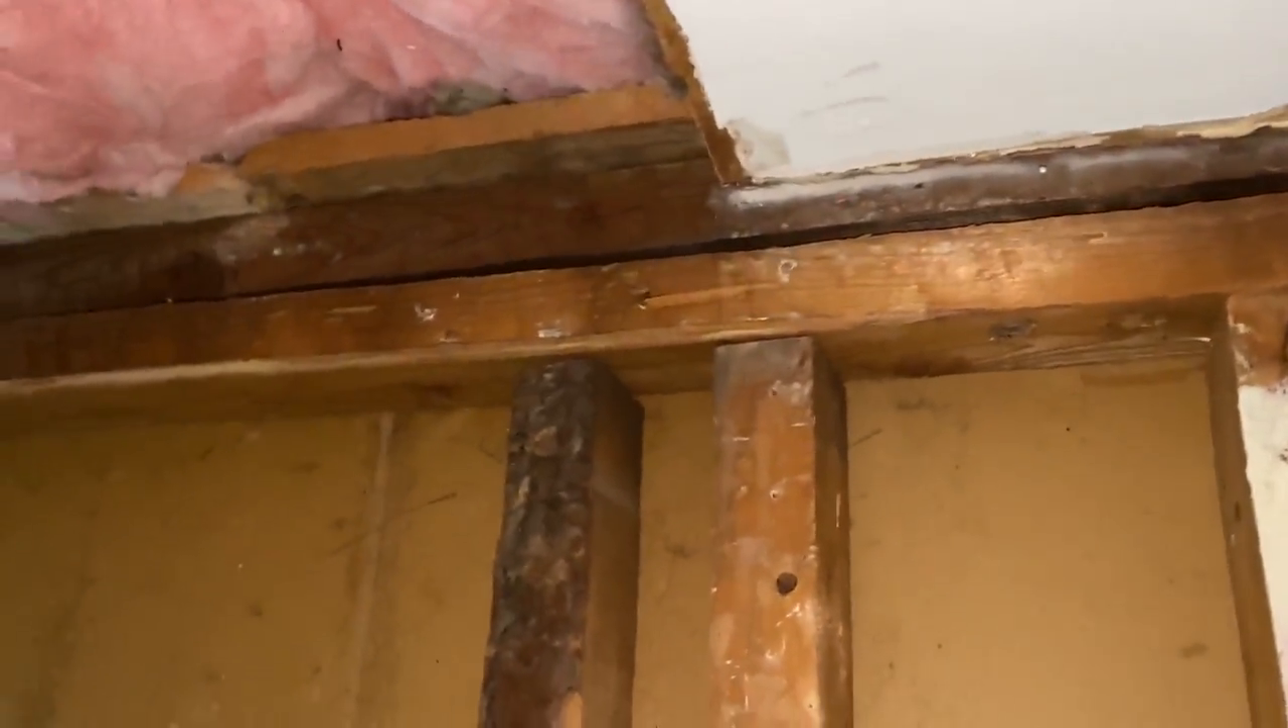But you can see this gap right here from this old wall.